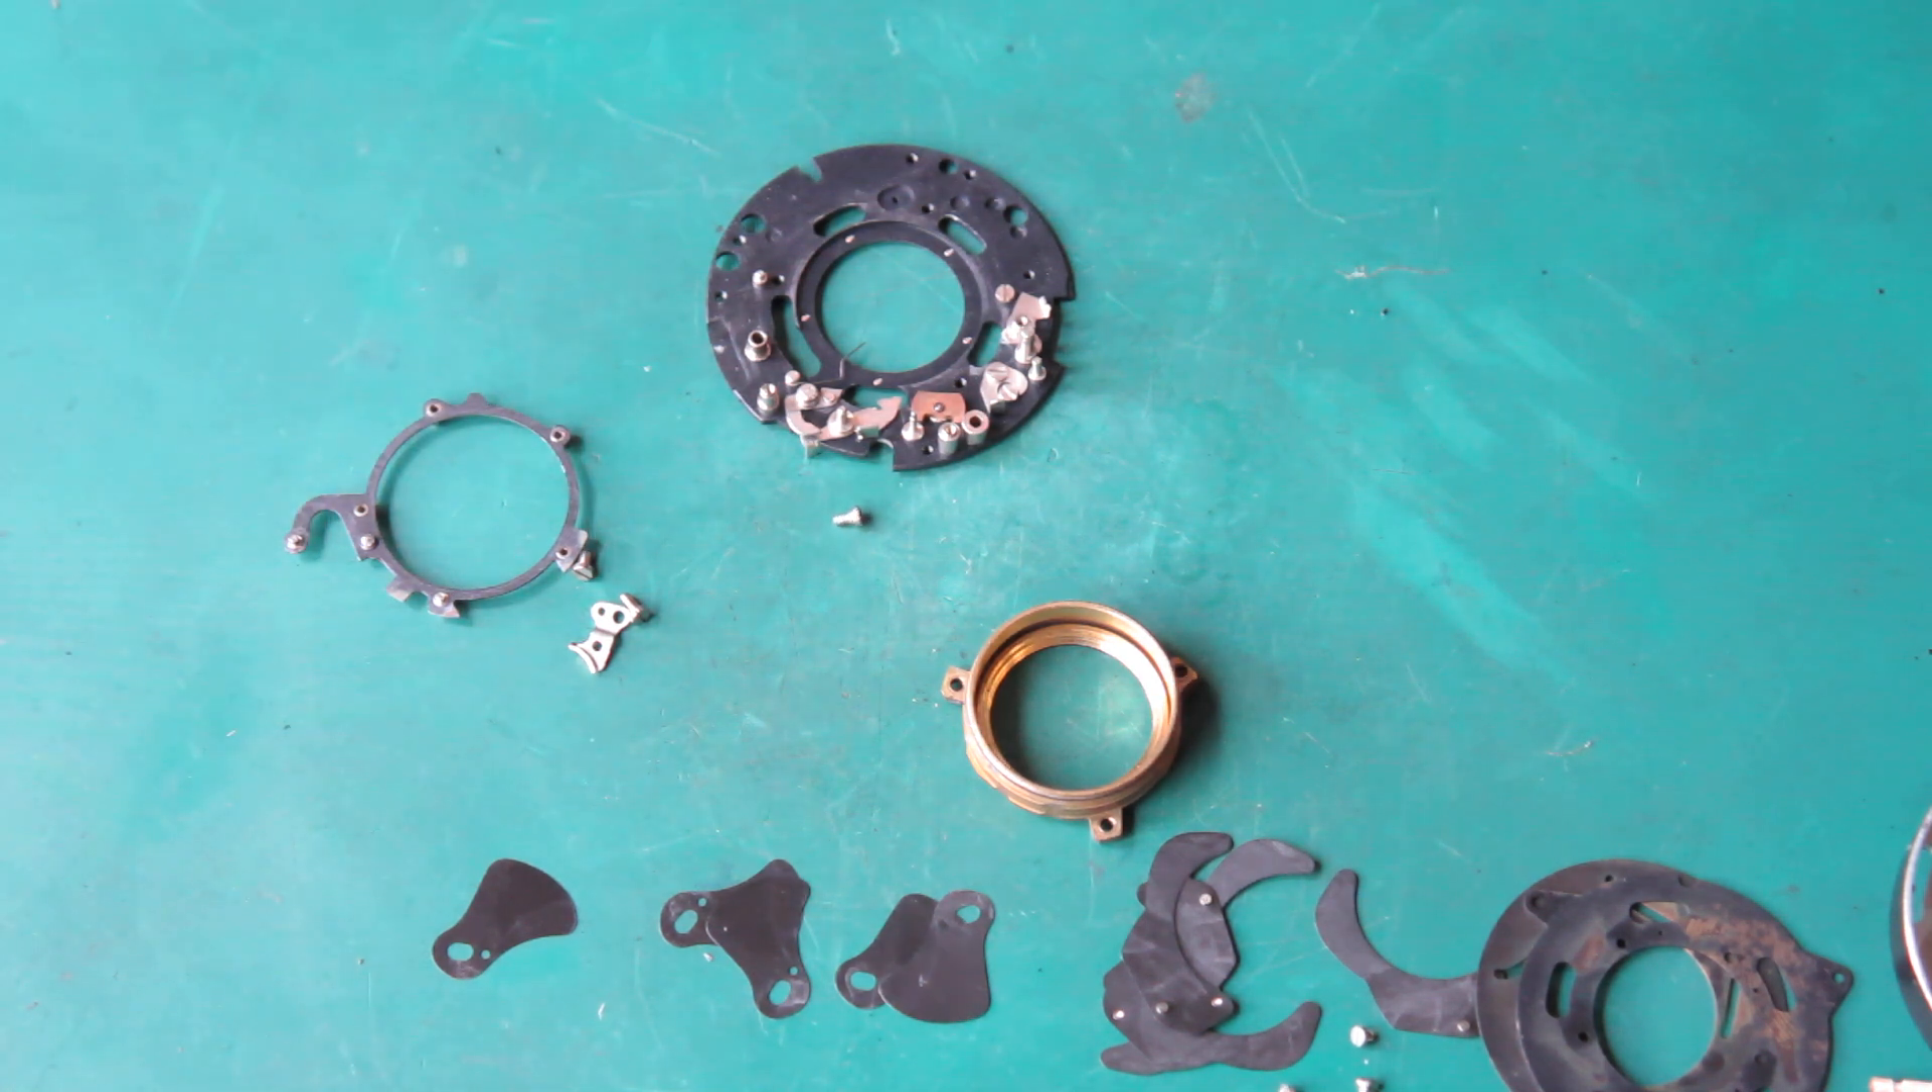And we'll take the blade actuating ring off there and that's our shutter in little pieces and I can start the process of cleaning and reassembly.